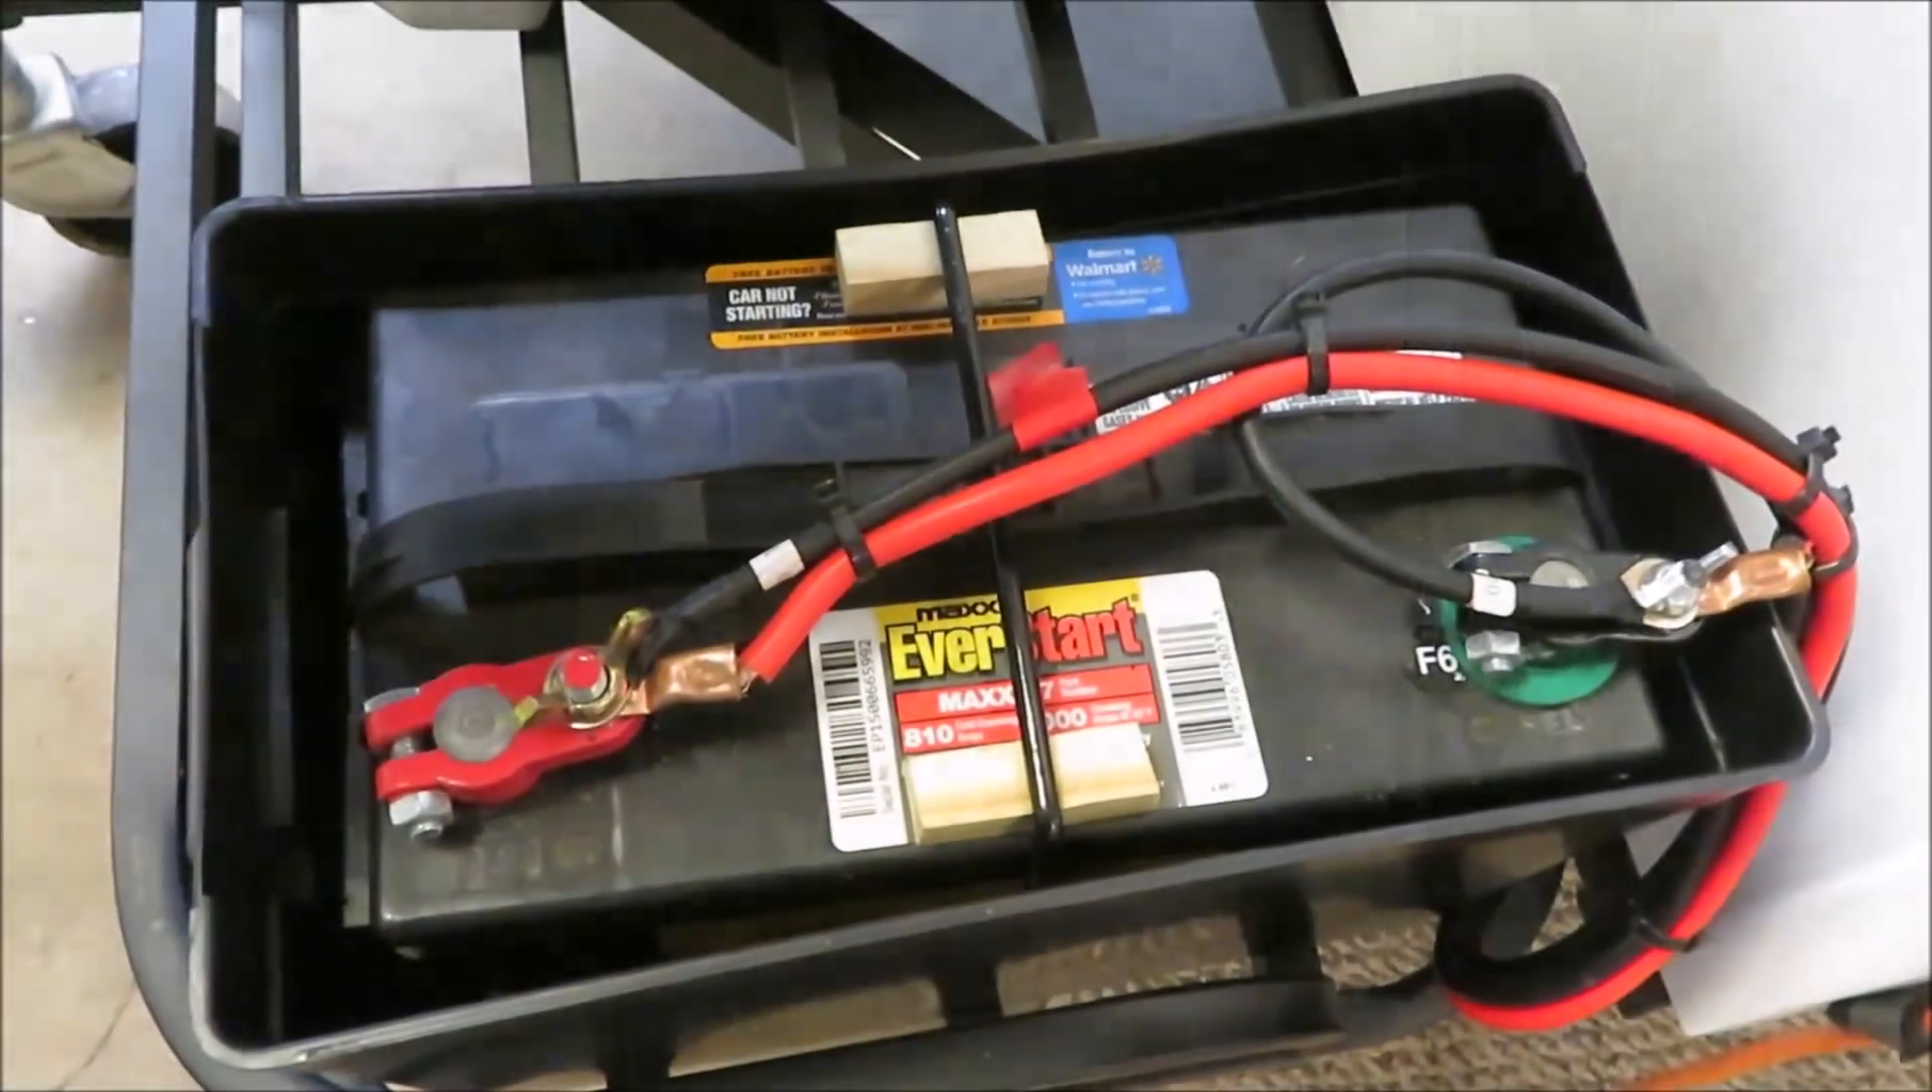So, we're going to go ahead and work on drilling the hole out on the floor. Okay, we got the battery all hooked up.